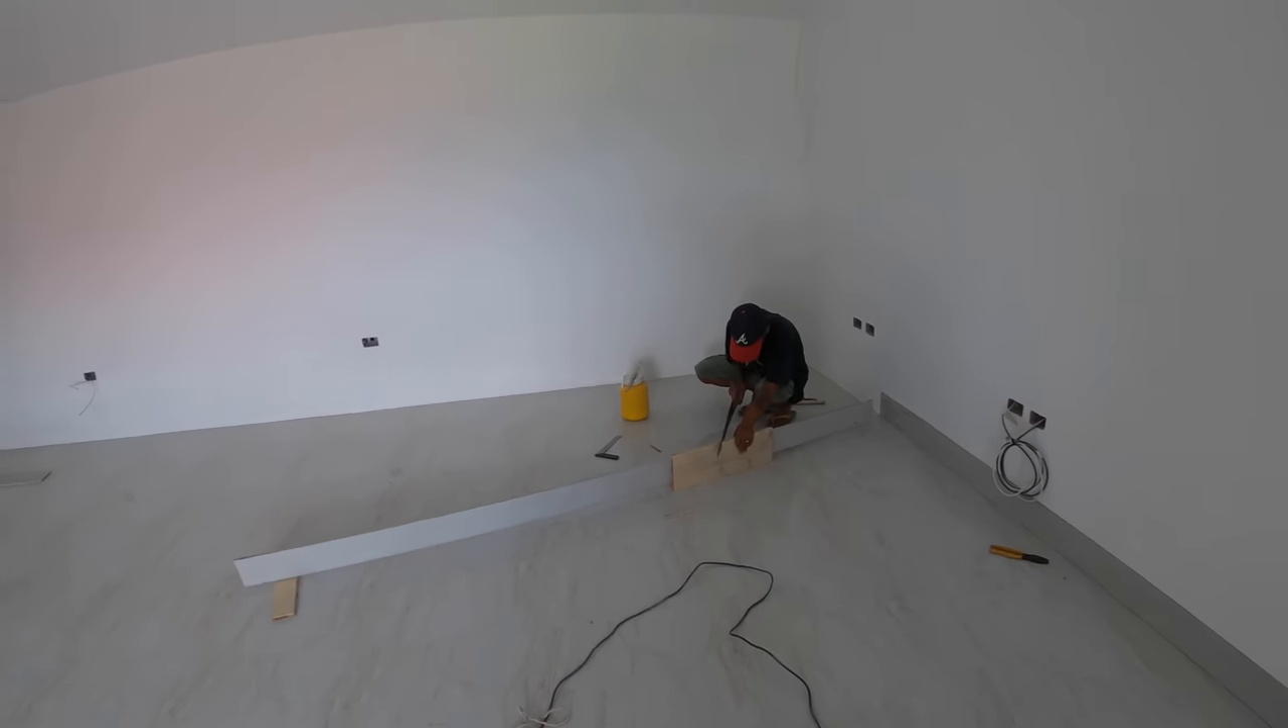All right, coming up into the media room, Mr. Ferdy, one of our other carpenters, is starting to install the baseboard you see here along the bottom edge, the gray board.